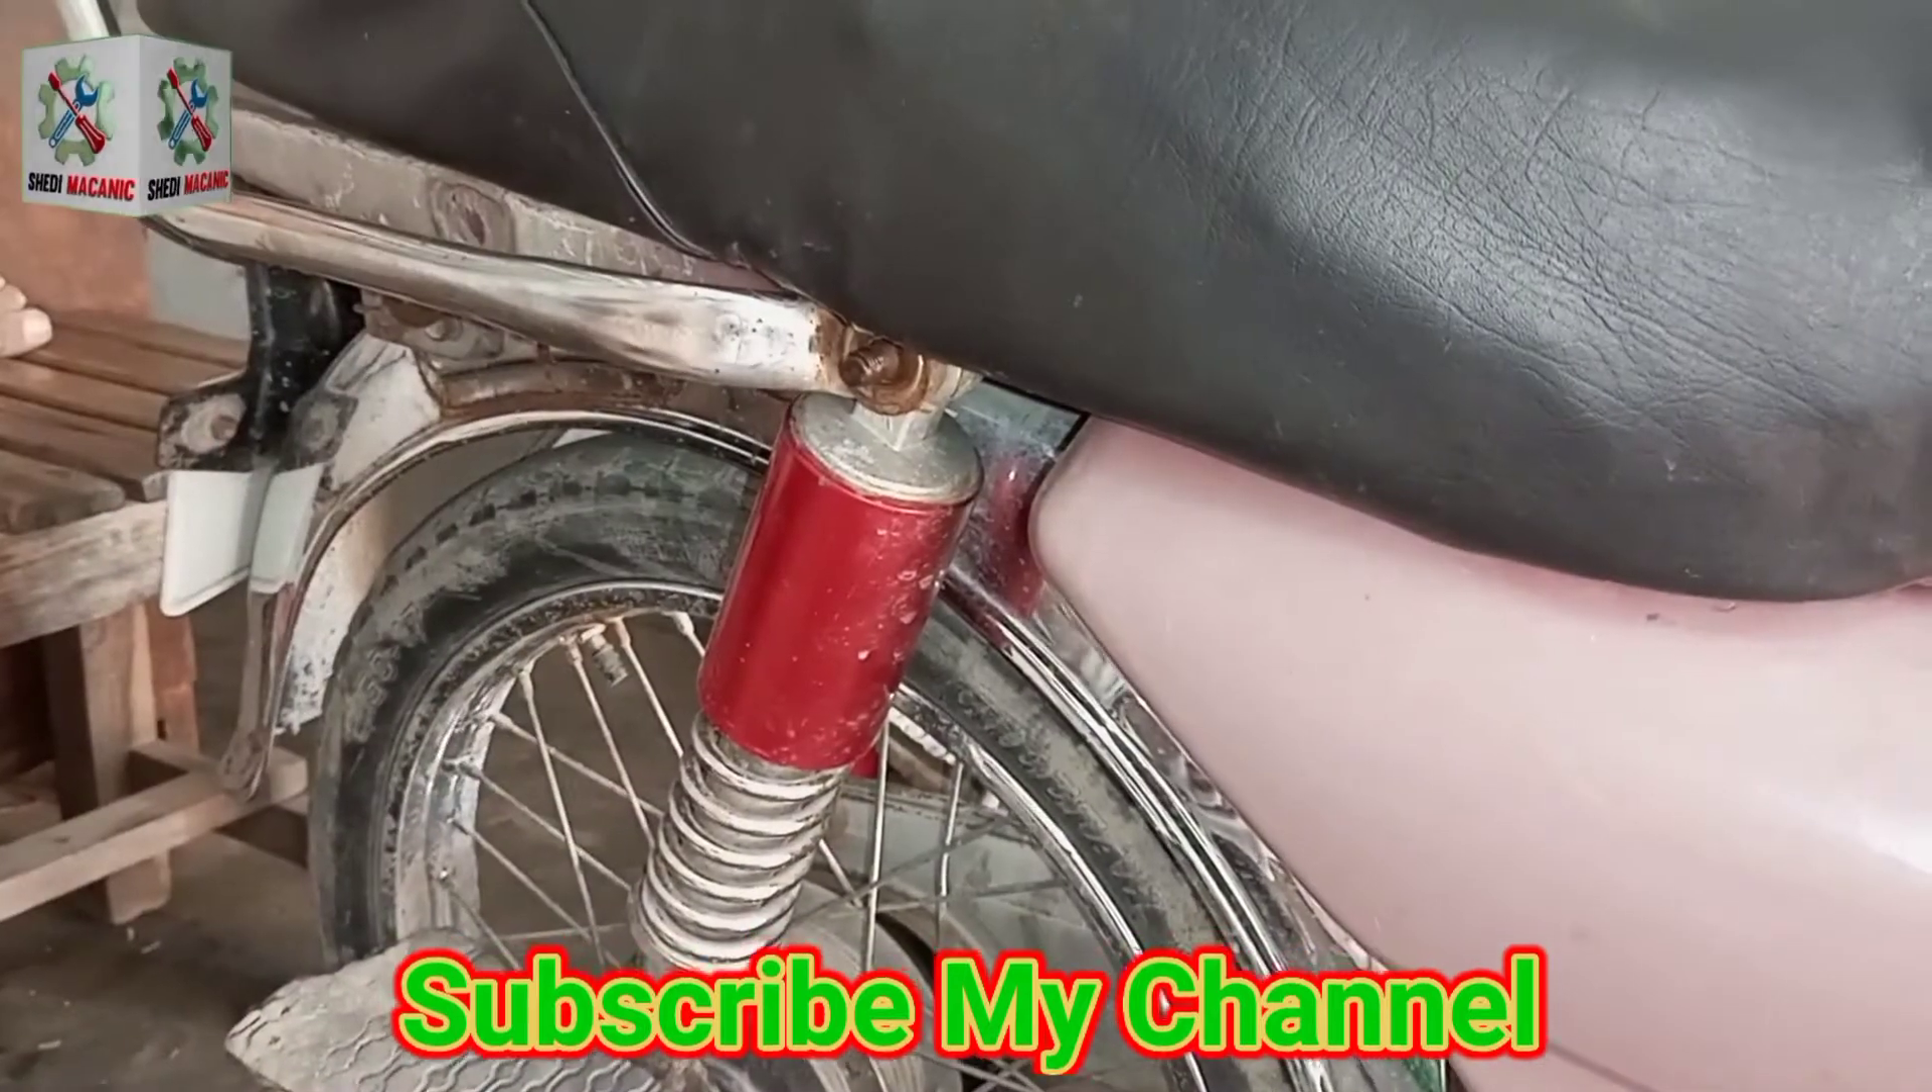ایک شاک جو ہے وہ ہم نے آرام سے فٹ کر لیا ہے اب دوسرے کی باری ہے۔